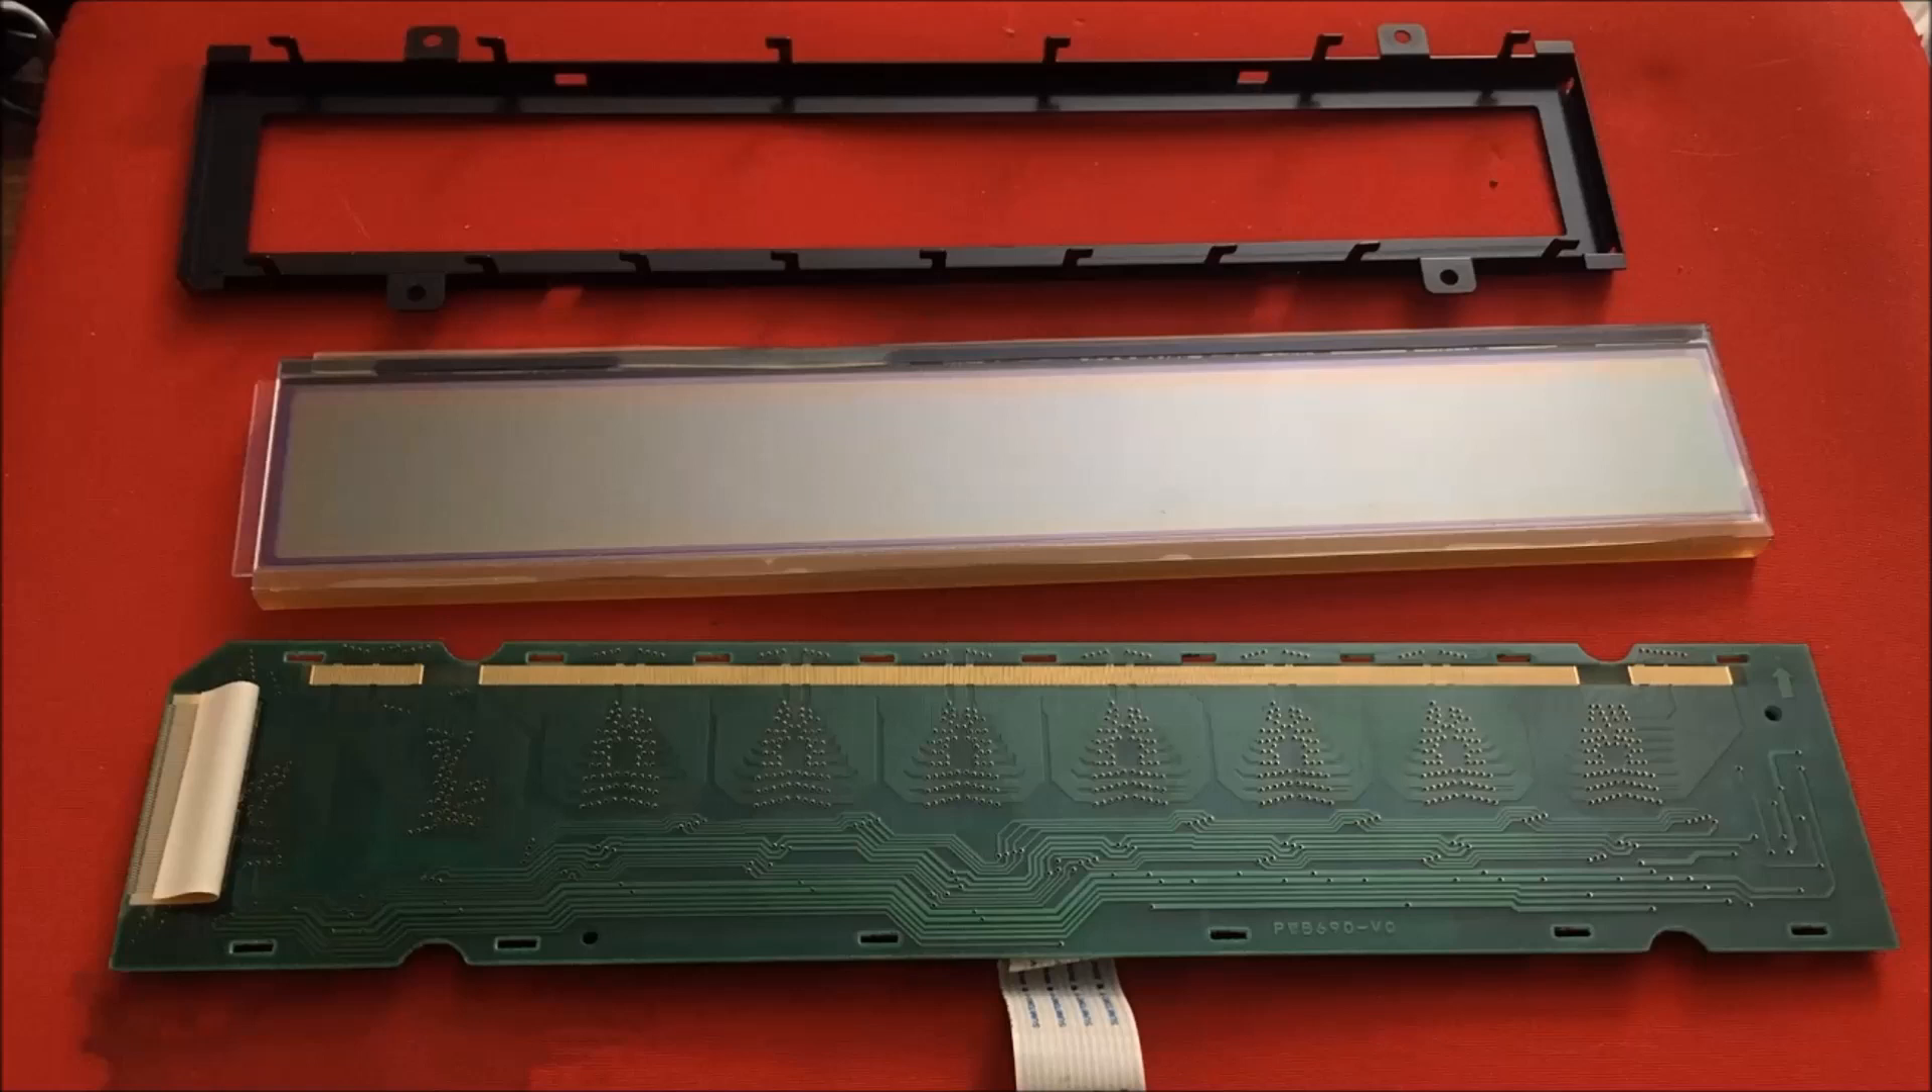What you see here is the LCD panel taken apart.